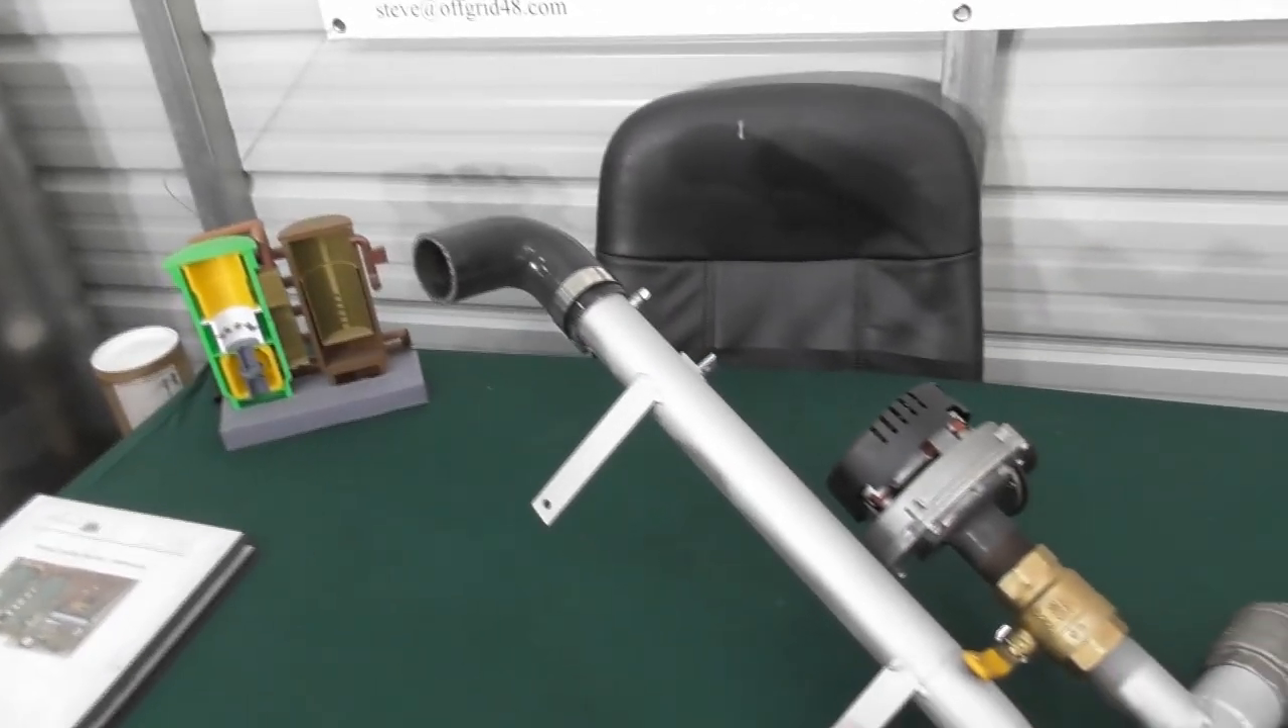So you can see here coming out of the filter, we put in our 90 degree elbow.